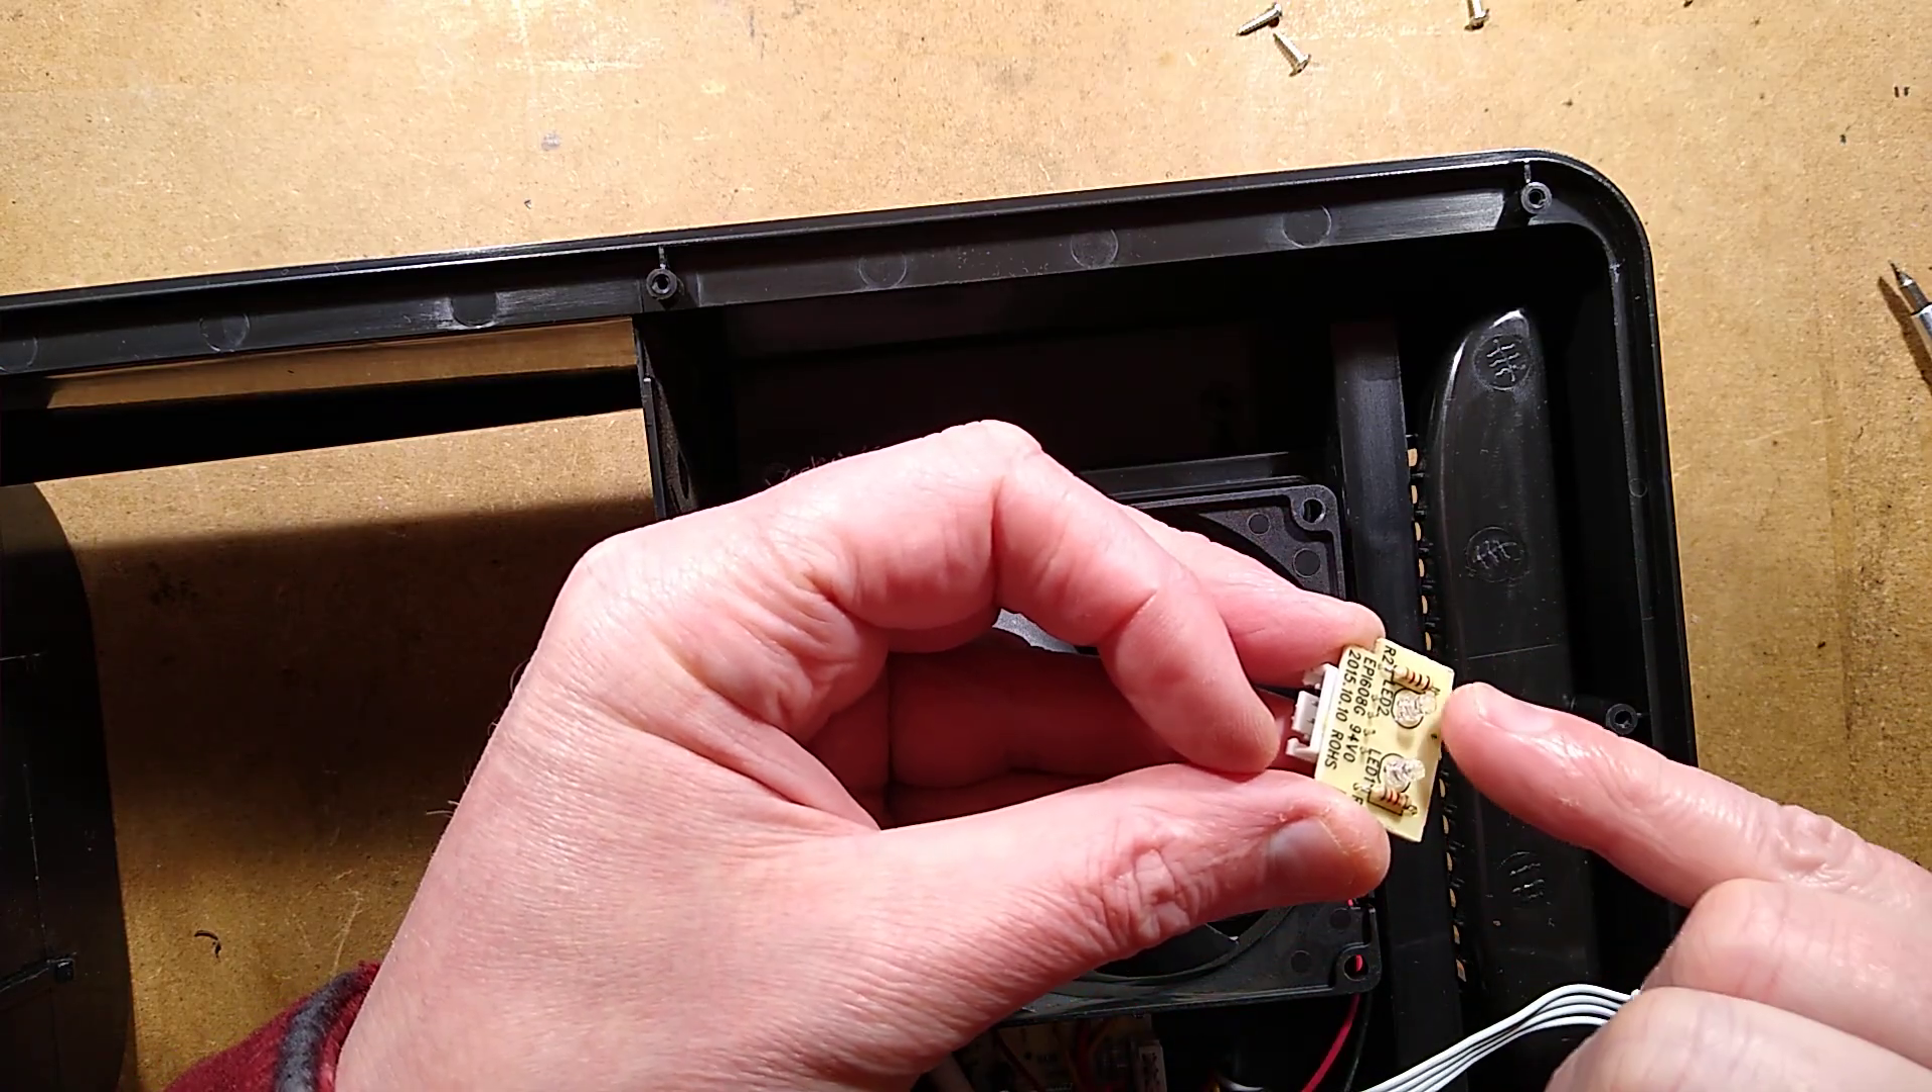I took the circuit board off Just to show you.